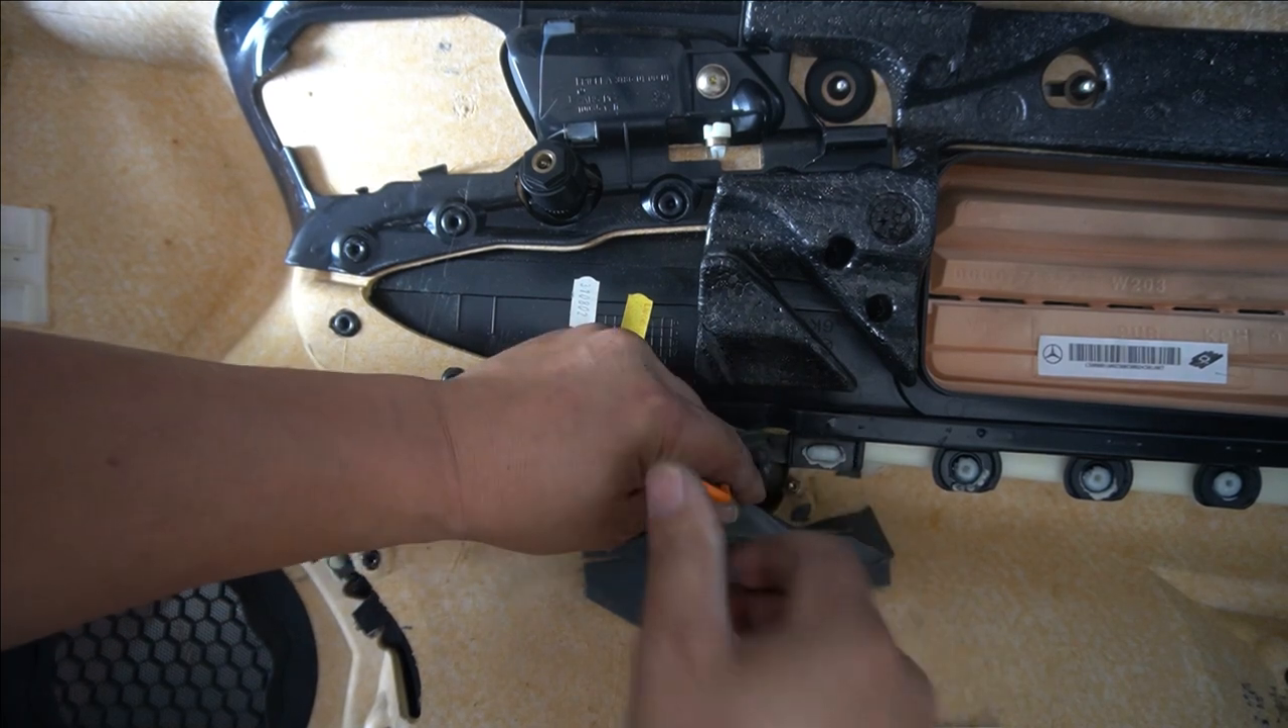Now the entire door panel is removed So now we have the door panel off.